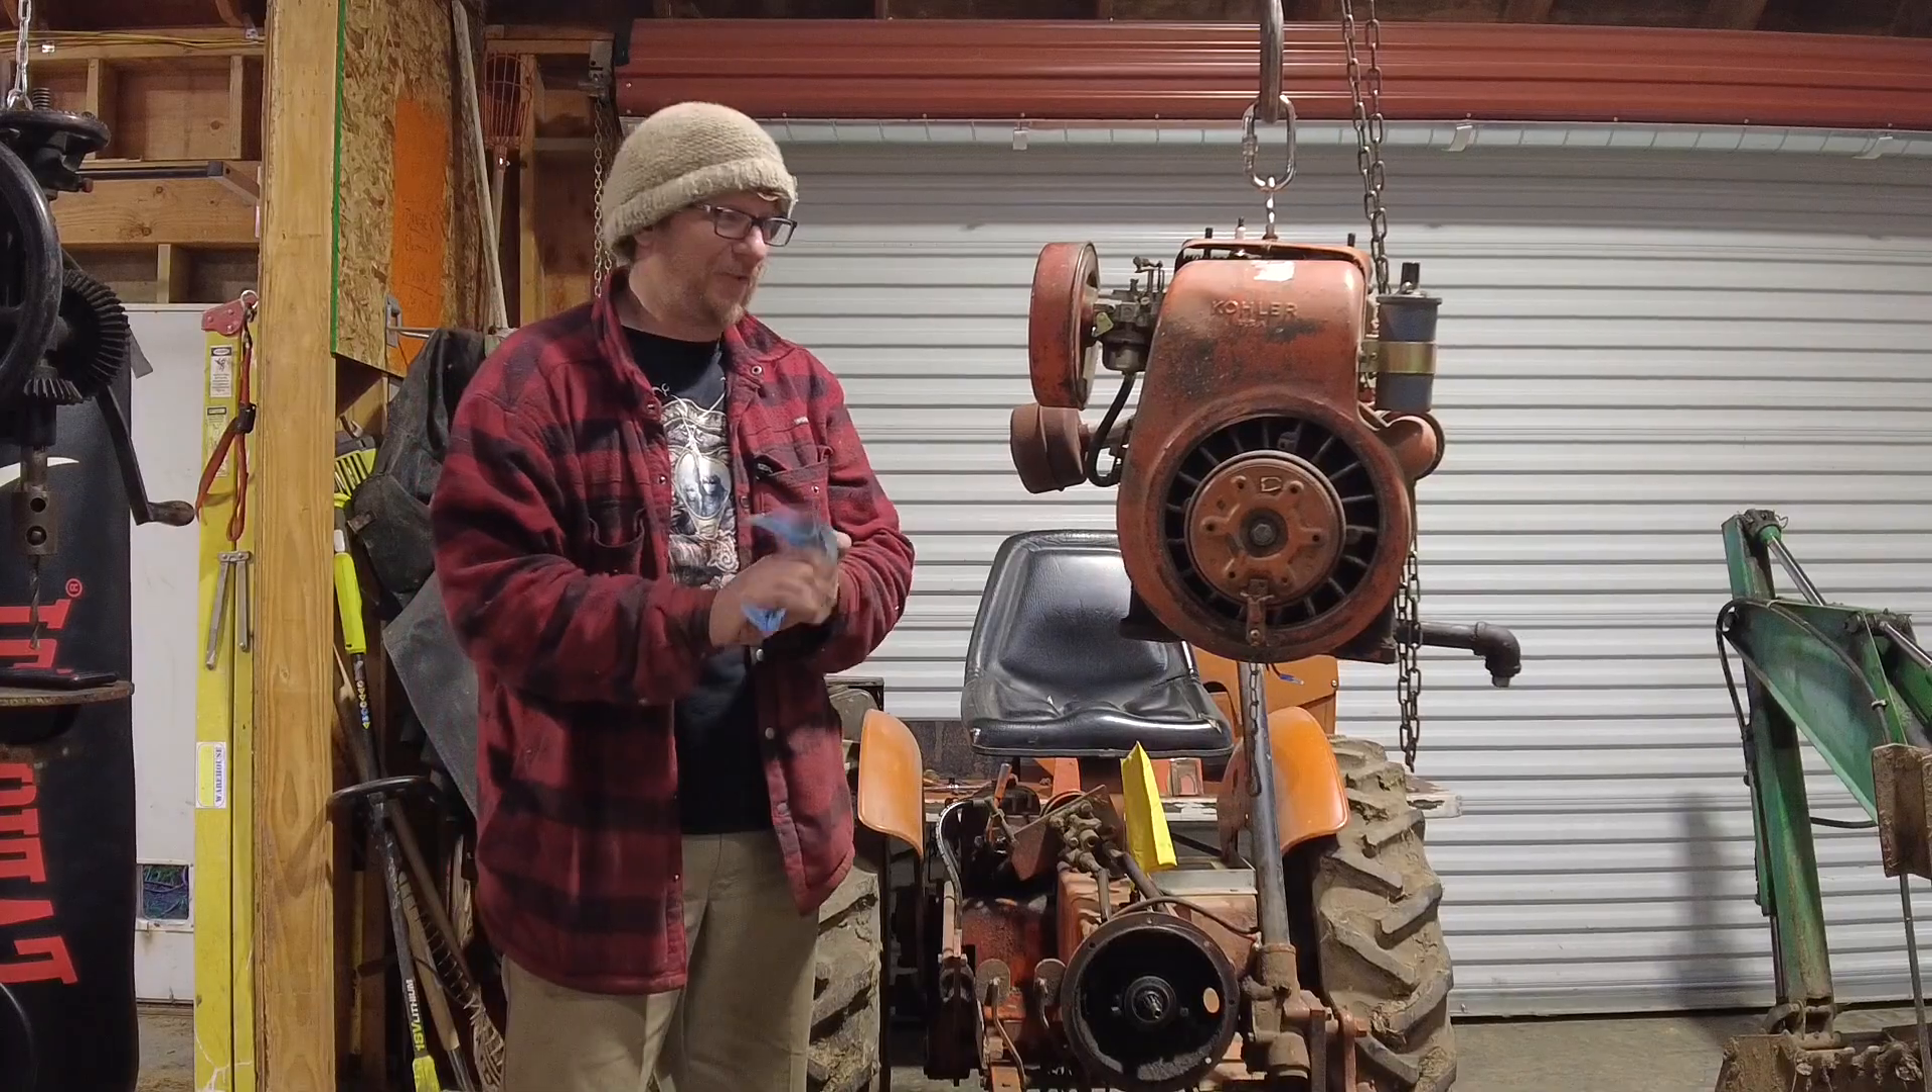The motor, the engine is off.